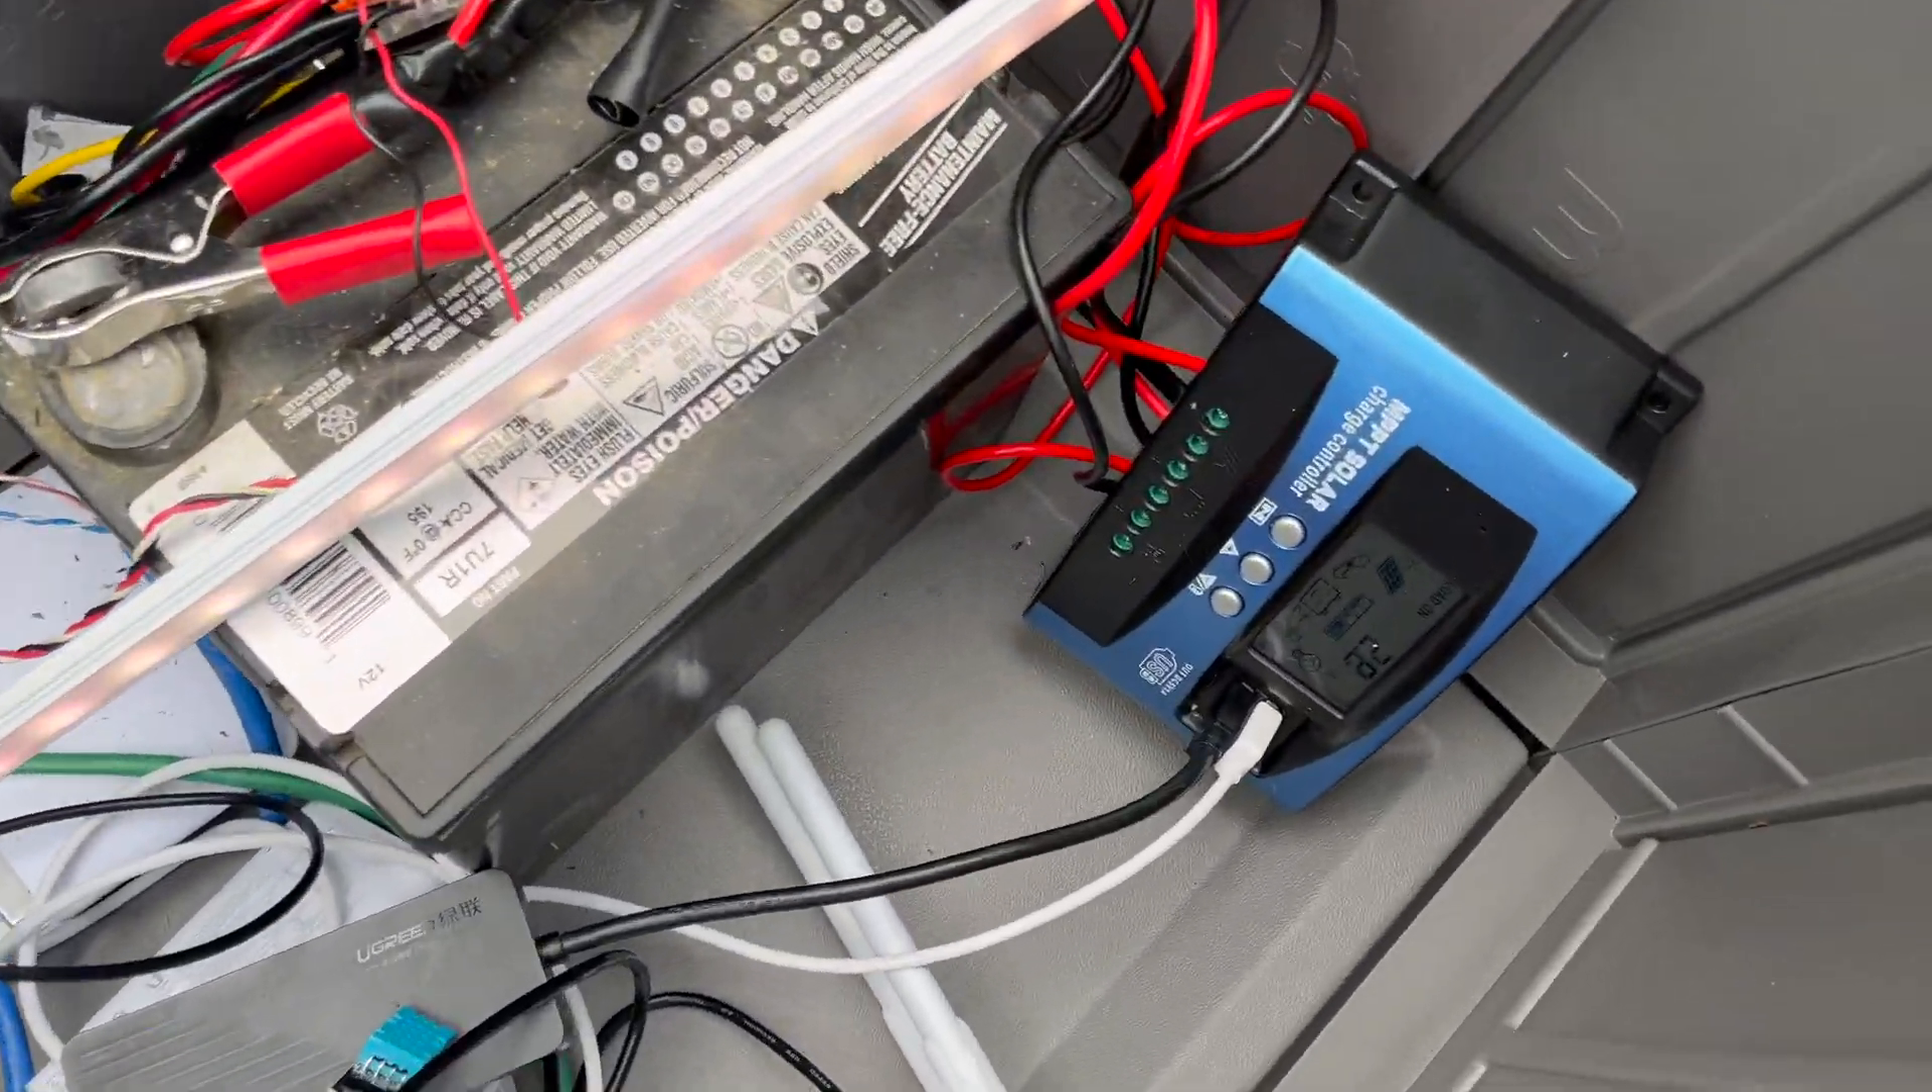Um, but I just basically just plugged in the USB to the charge controller.